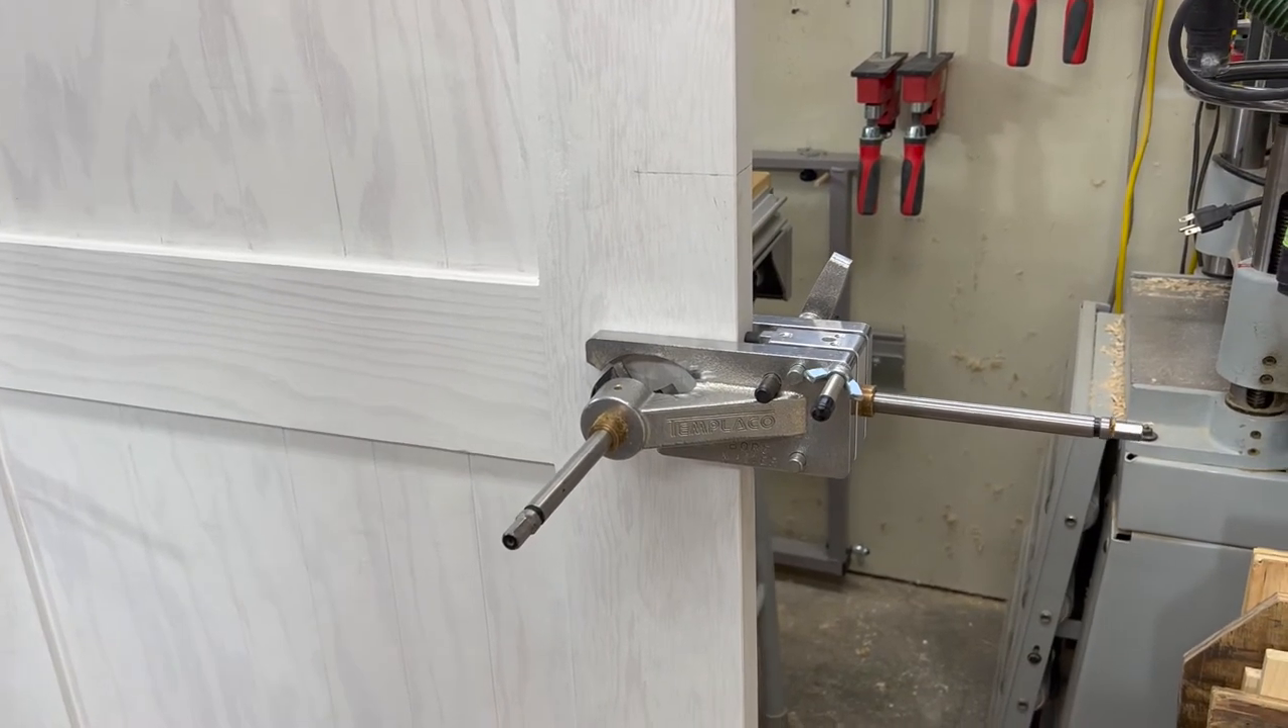I've got my templaco bore master installed on the door and I'm going to hook up the drill and drill the holes and see how it goes.